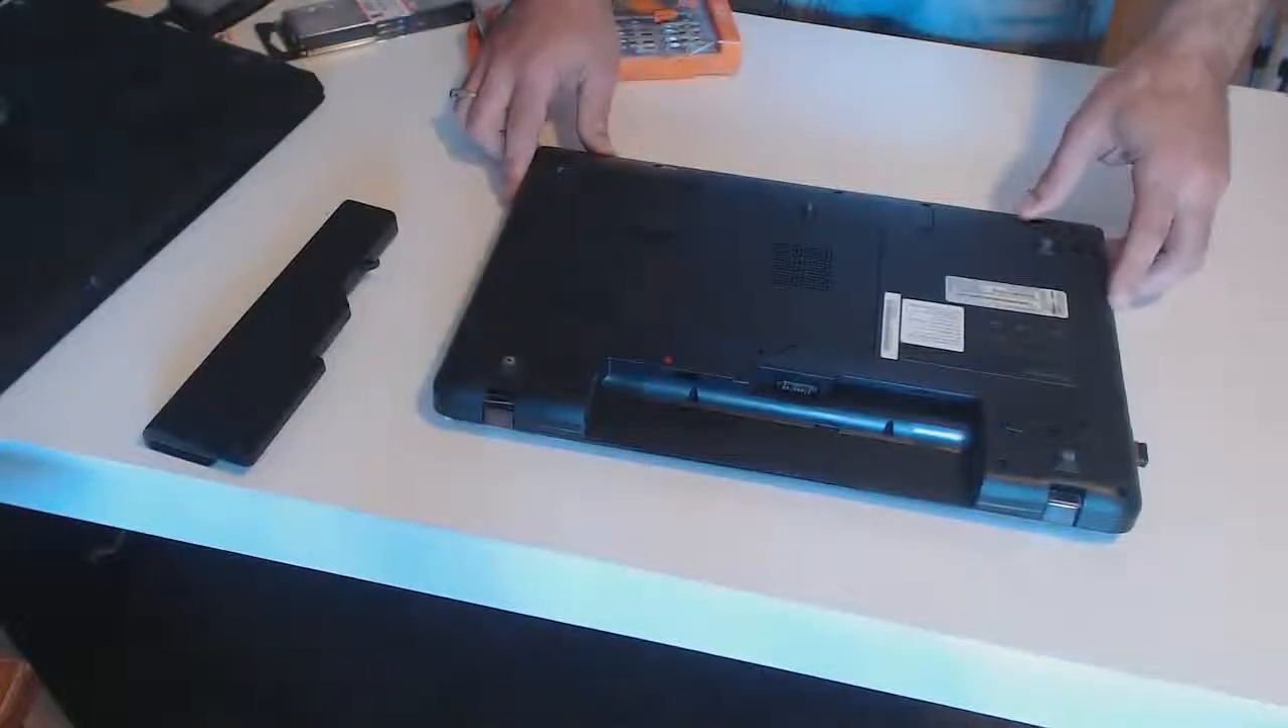So with the battery removed you're ready to go ahead and open up the case.